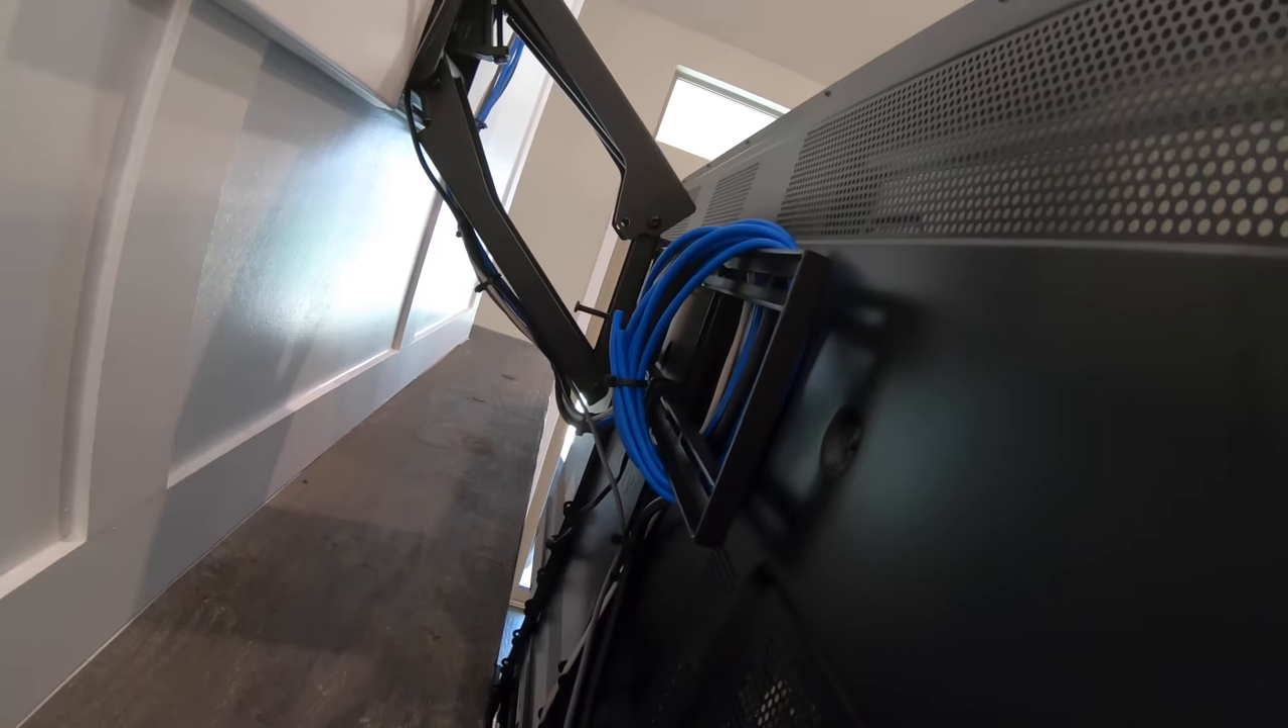See all our wires are looking nice and neat we bundled up the spare cat cables.